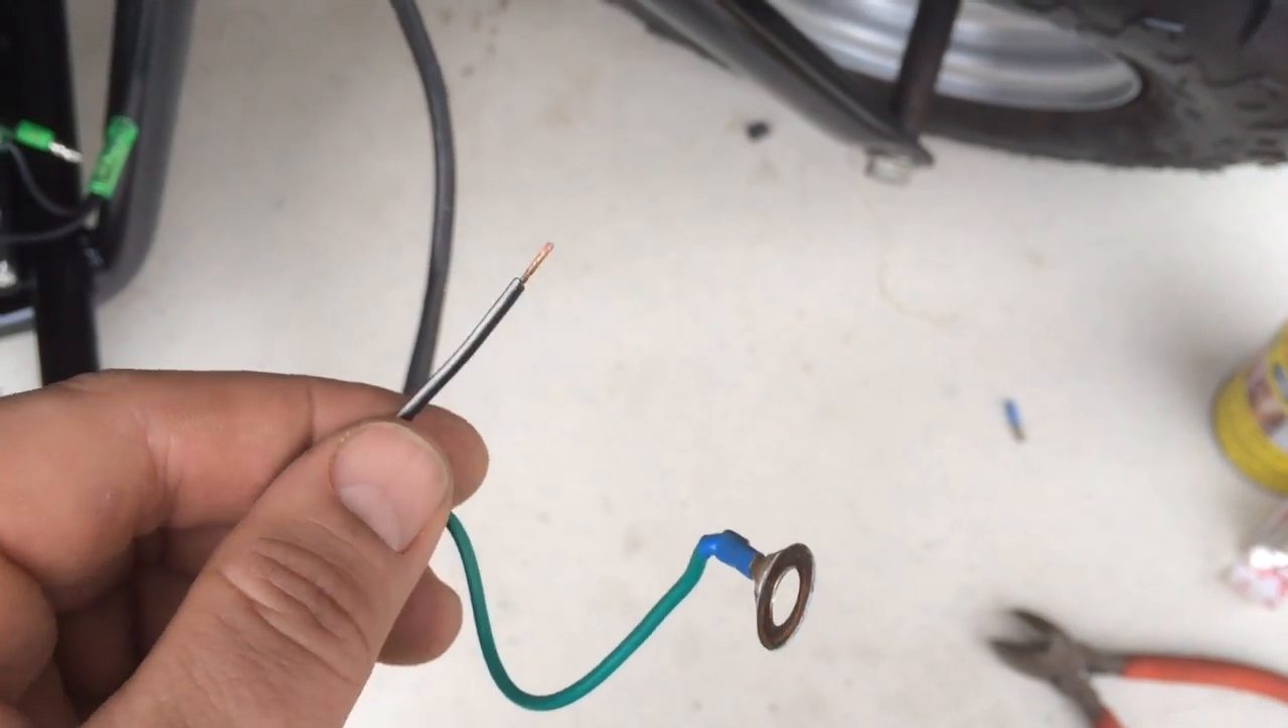Alright, so there's the push pin cut off and I've stripped about a quarter of an inch of wire back.